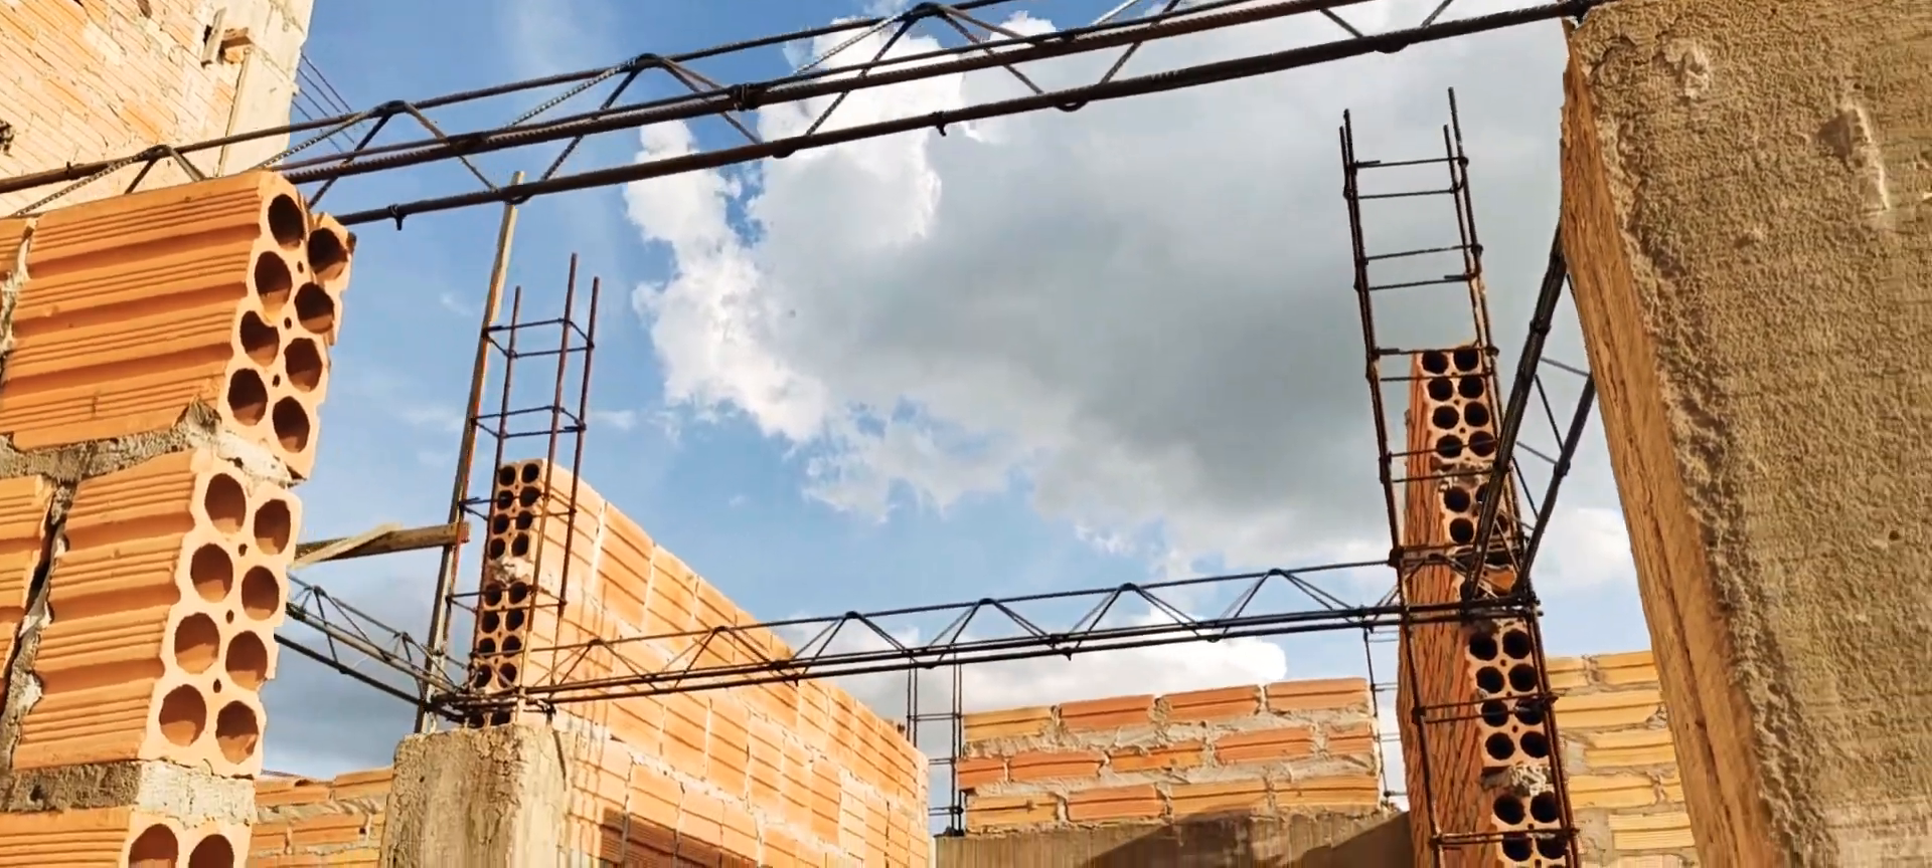Aqui eu já estou com a ferragem colocada, ó.